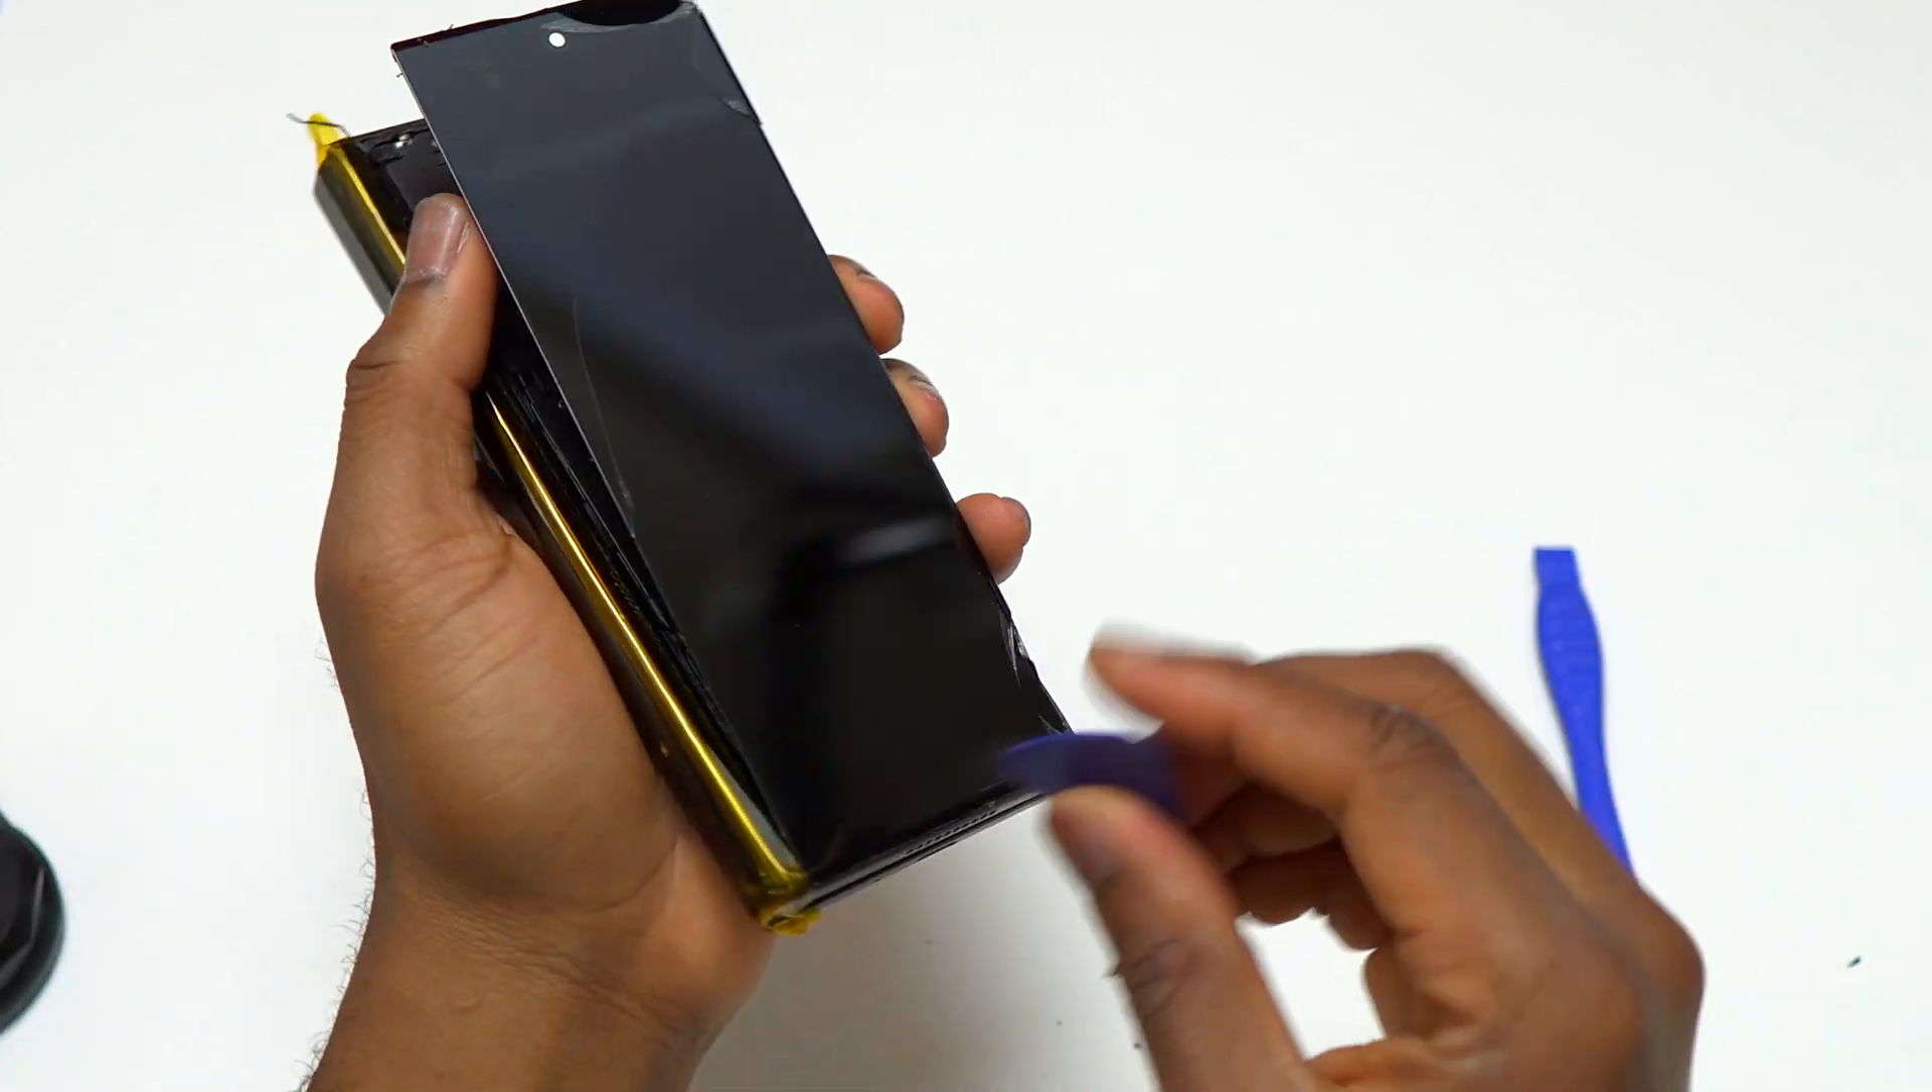I can say currently 80 percent of the screen is completely removed out of the body of the device.